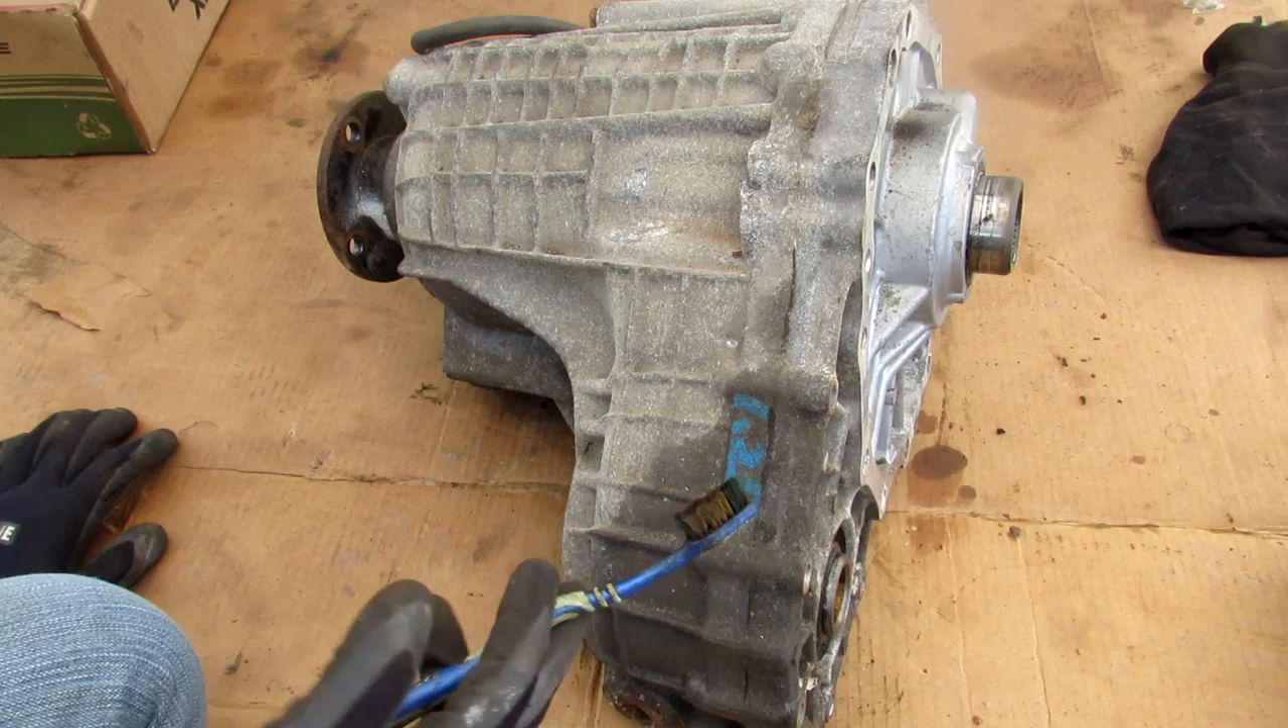So here we've got the transfer case removed from the vehicle.